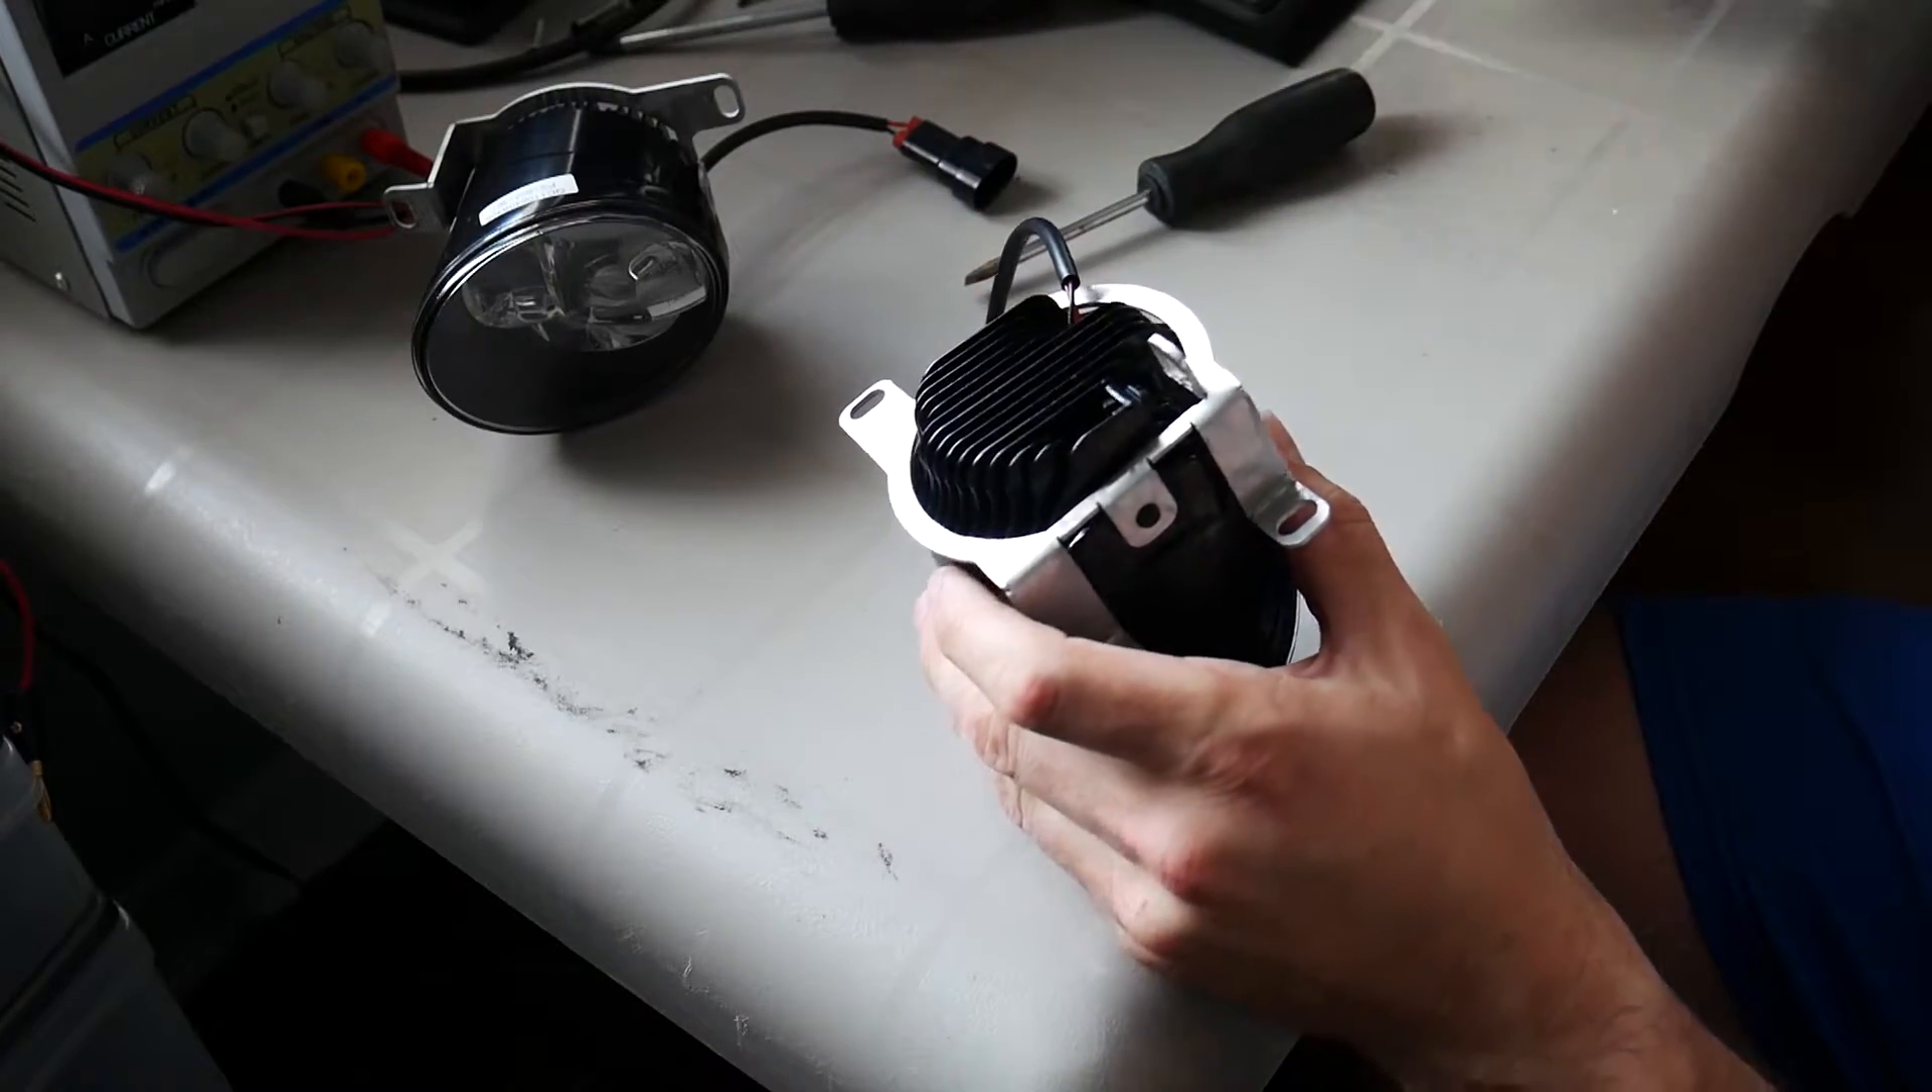And once it's snapped on you'll see that the bracket has been attached and the only thing missing now is of course the adjuster screw.